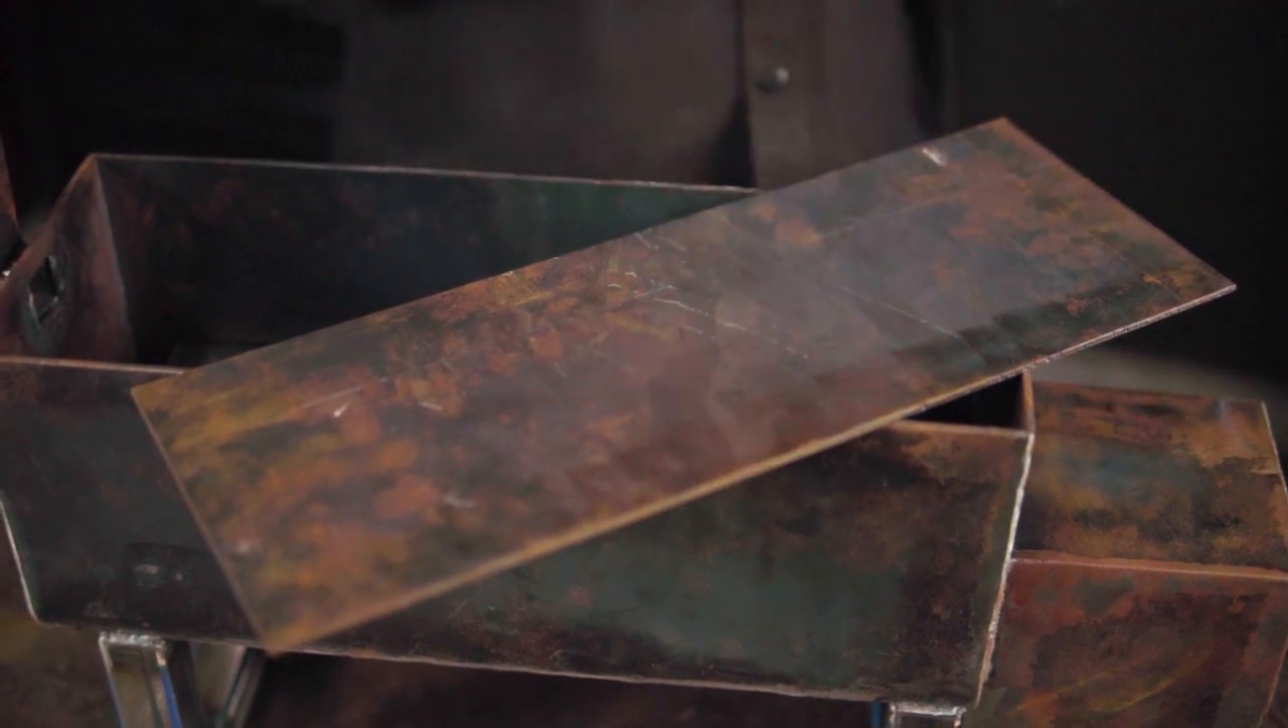You should now have a recognisable mini offset smoker, with only the lid and some extras to go.